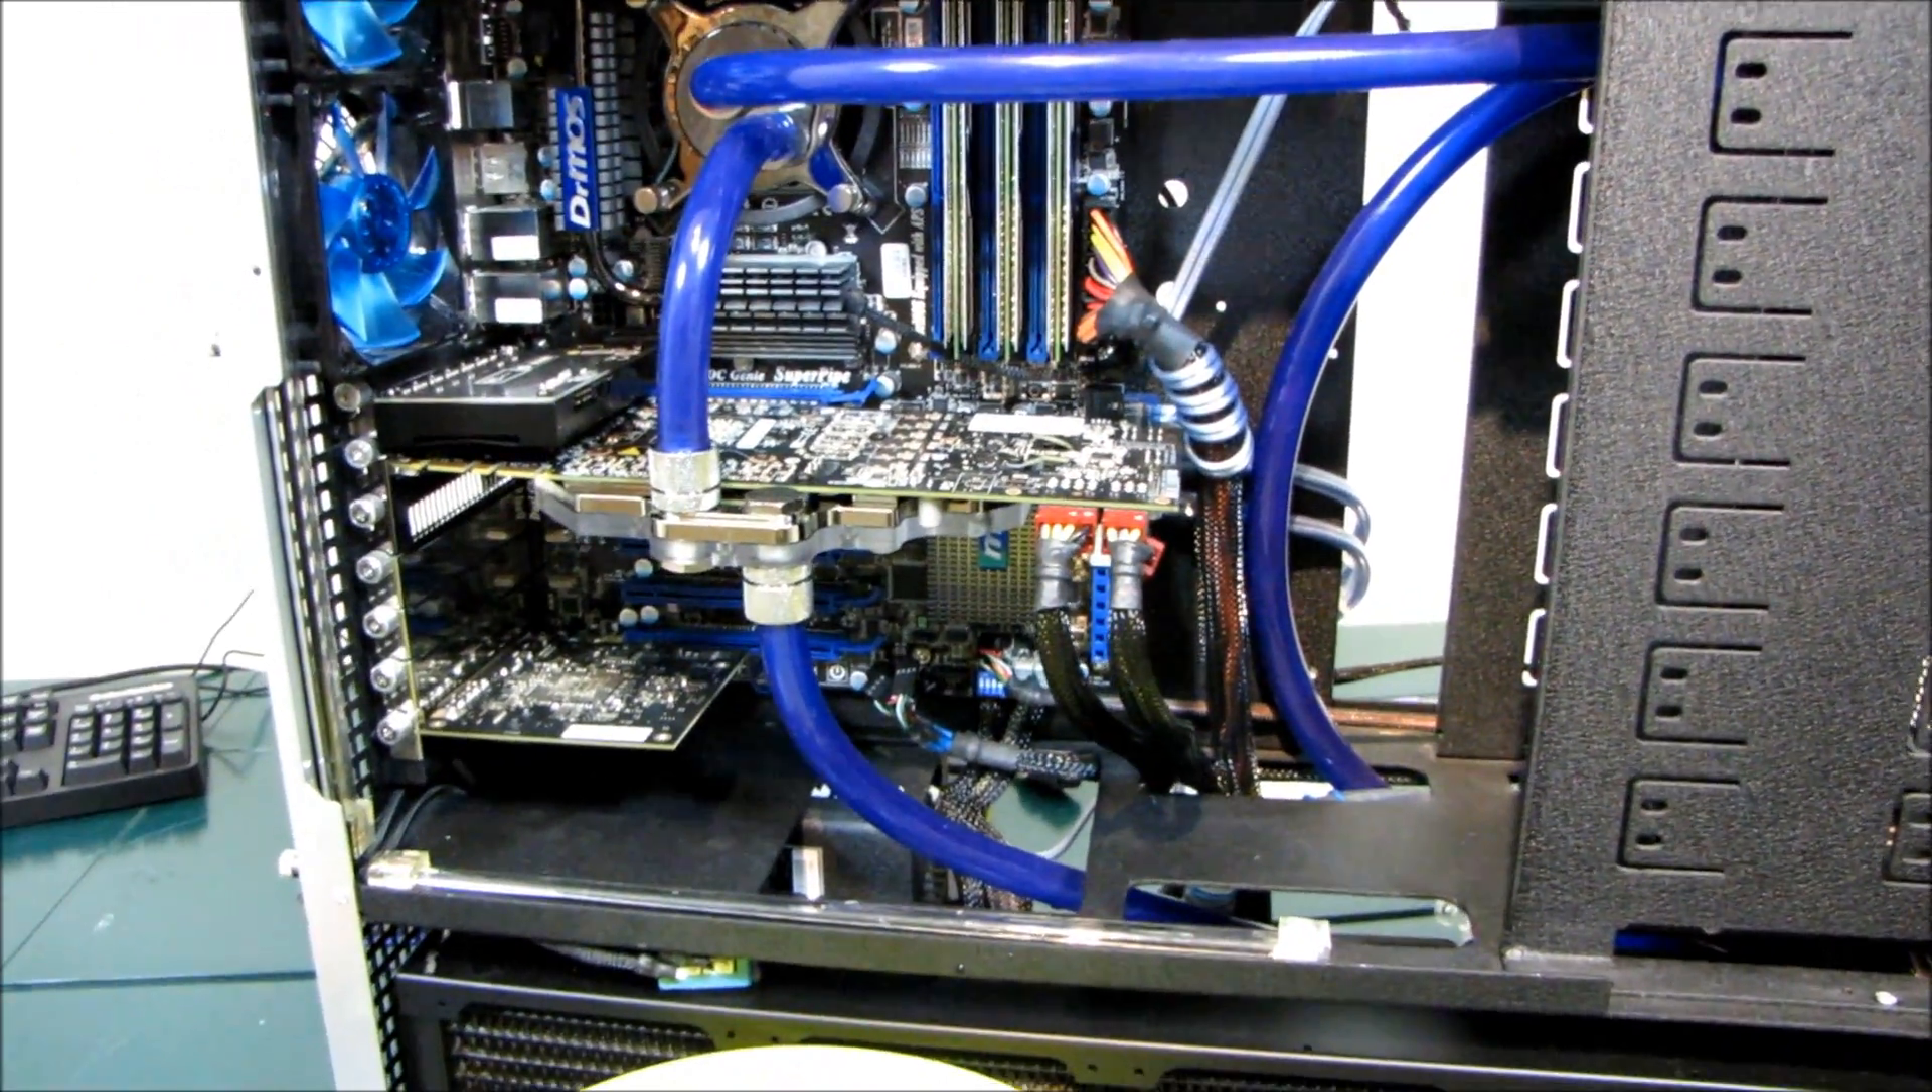So now I have taken out the quick disconnects taken out the extra tubing and installed the compression fittings and tubing on my card.